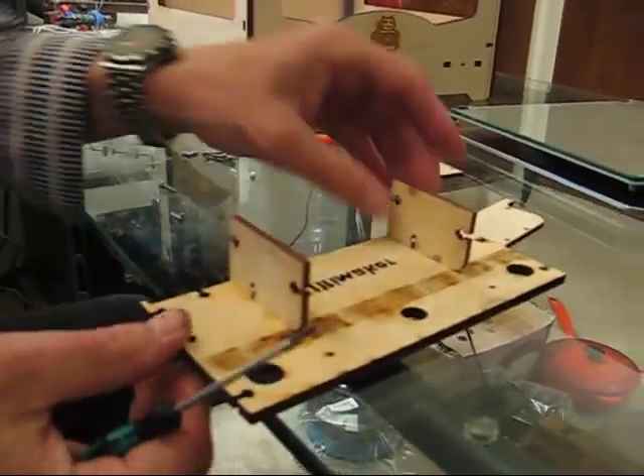So we've got two middle pieces in place.